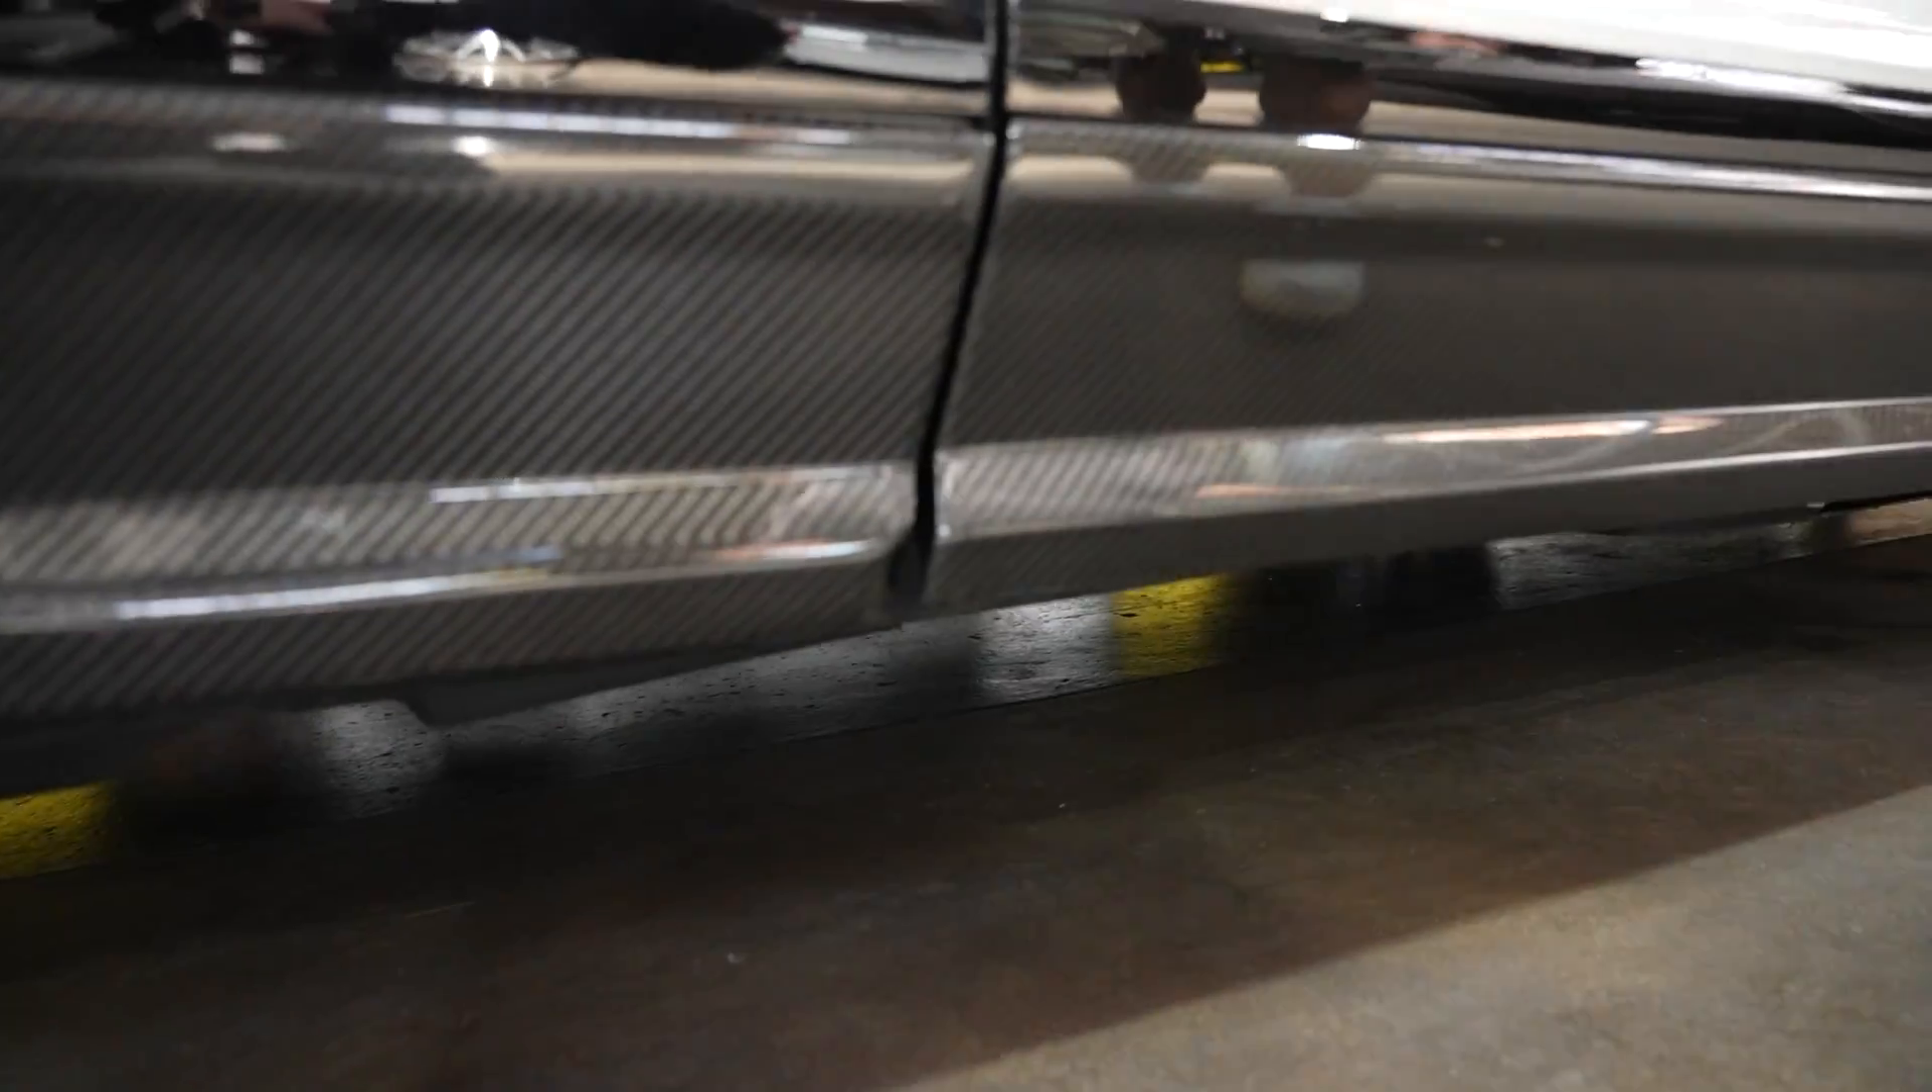I mean, this gap between the door and the quarter is really huge as well. As you can see, it doesn't even line up like that. I mean, down here is completely not lining up.